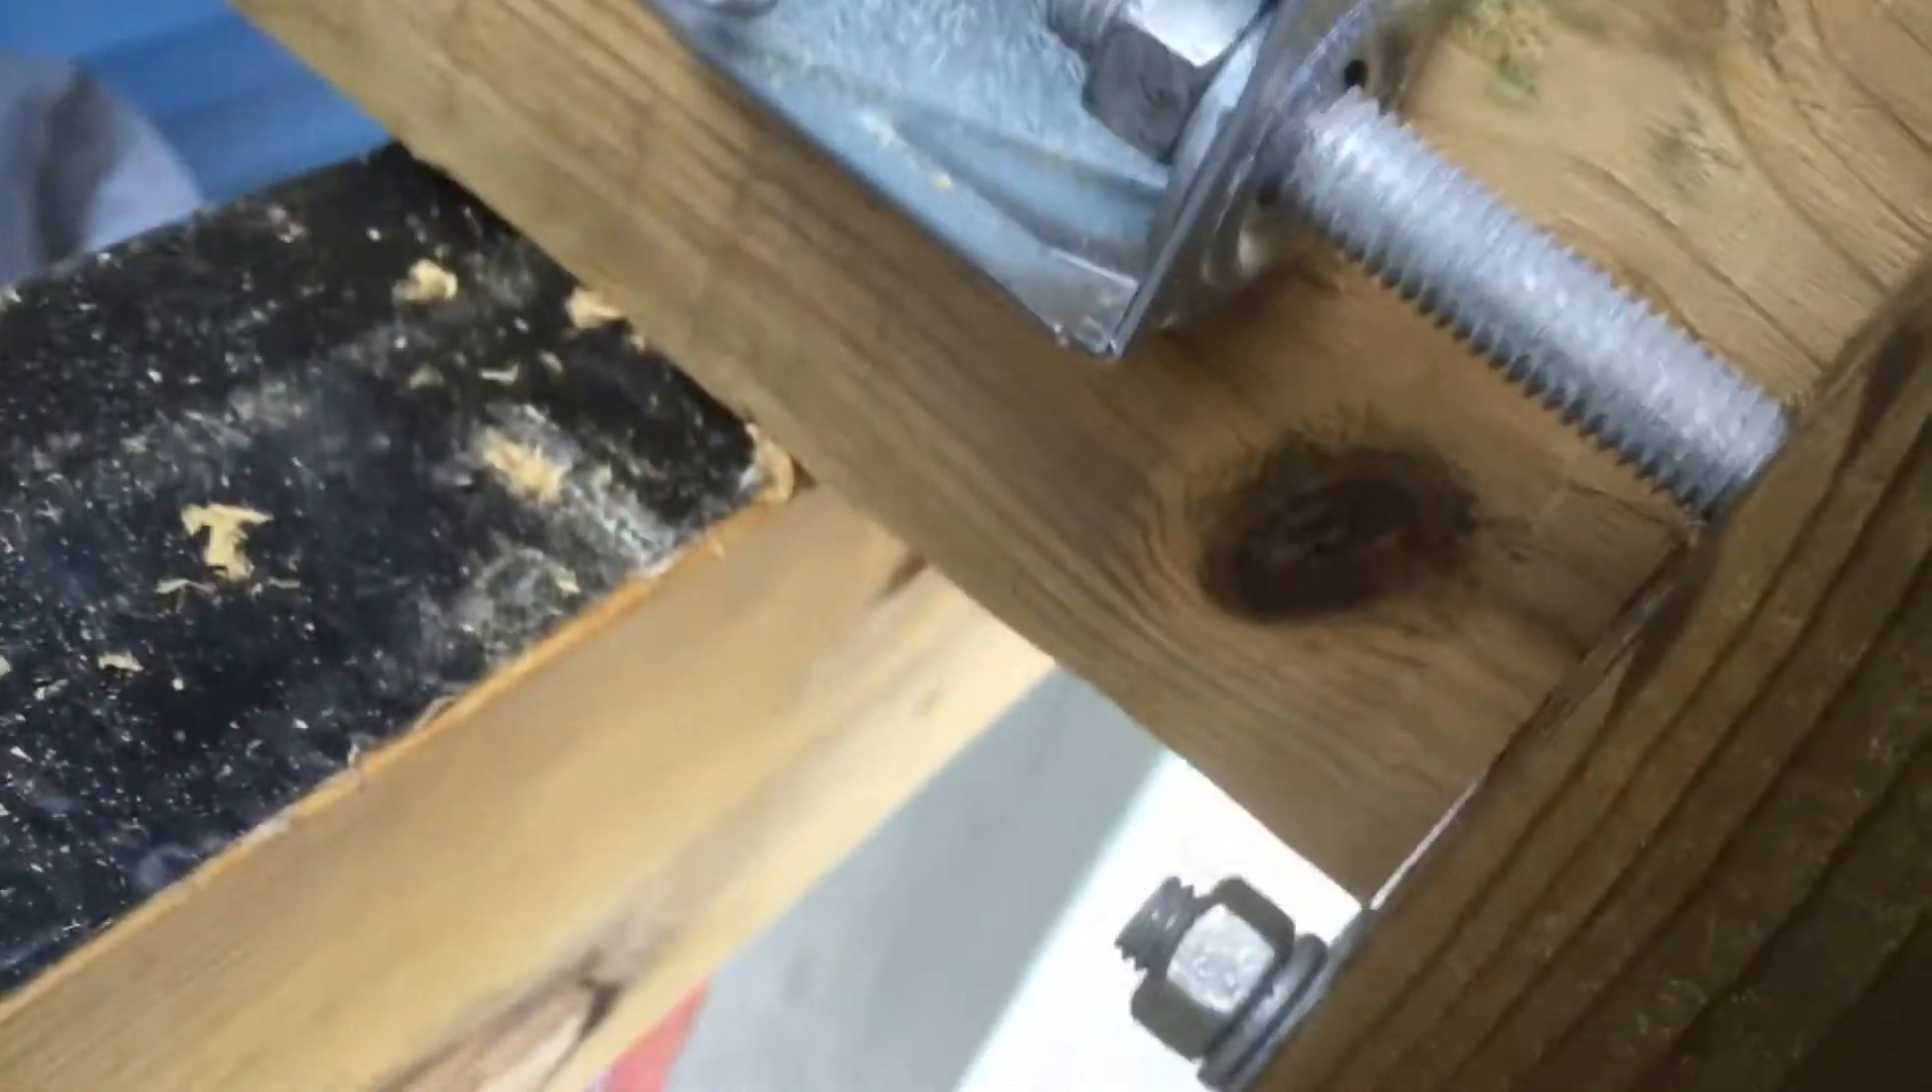This is a half inch threaded bolt screwed in anchored there's another one down there.